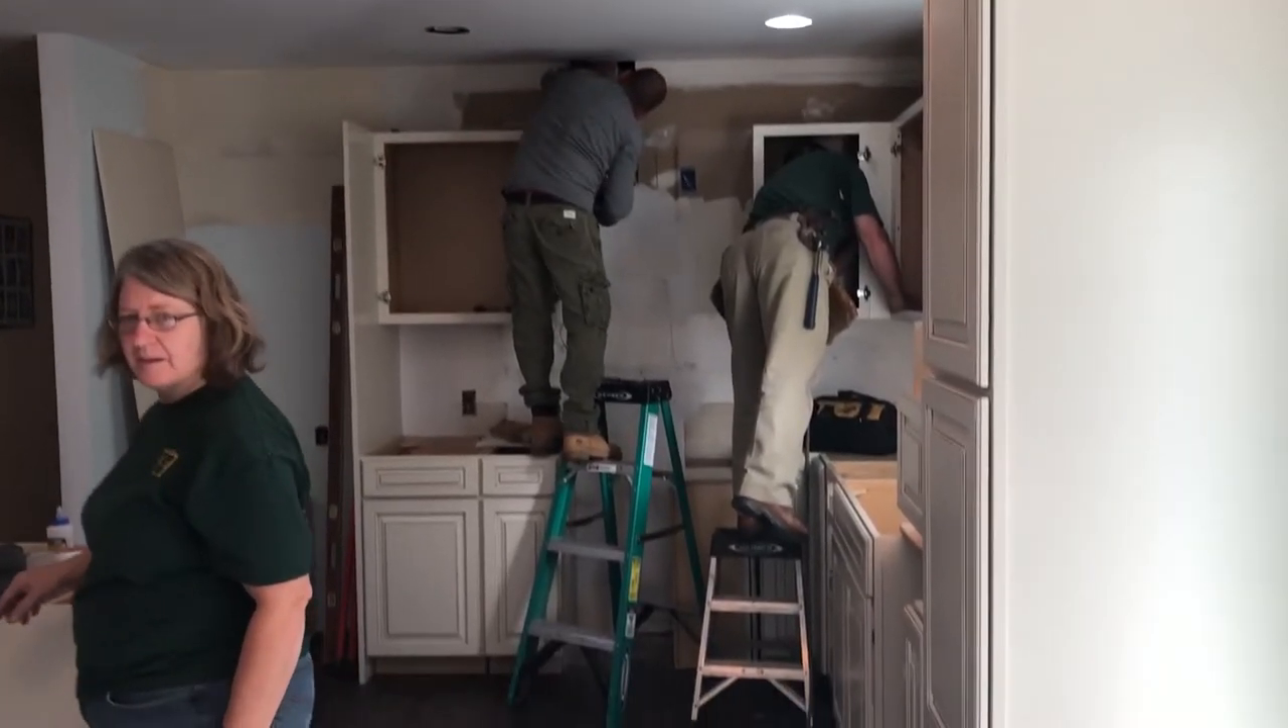Now the cabinets are getting installed.